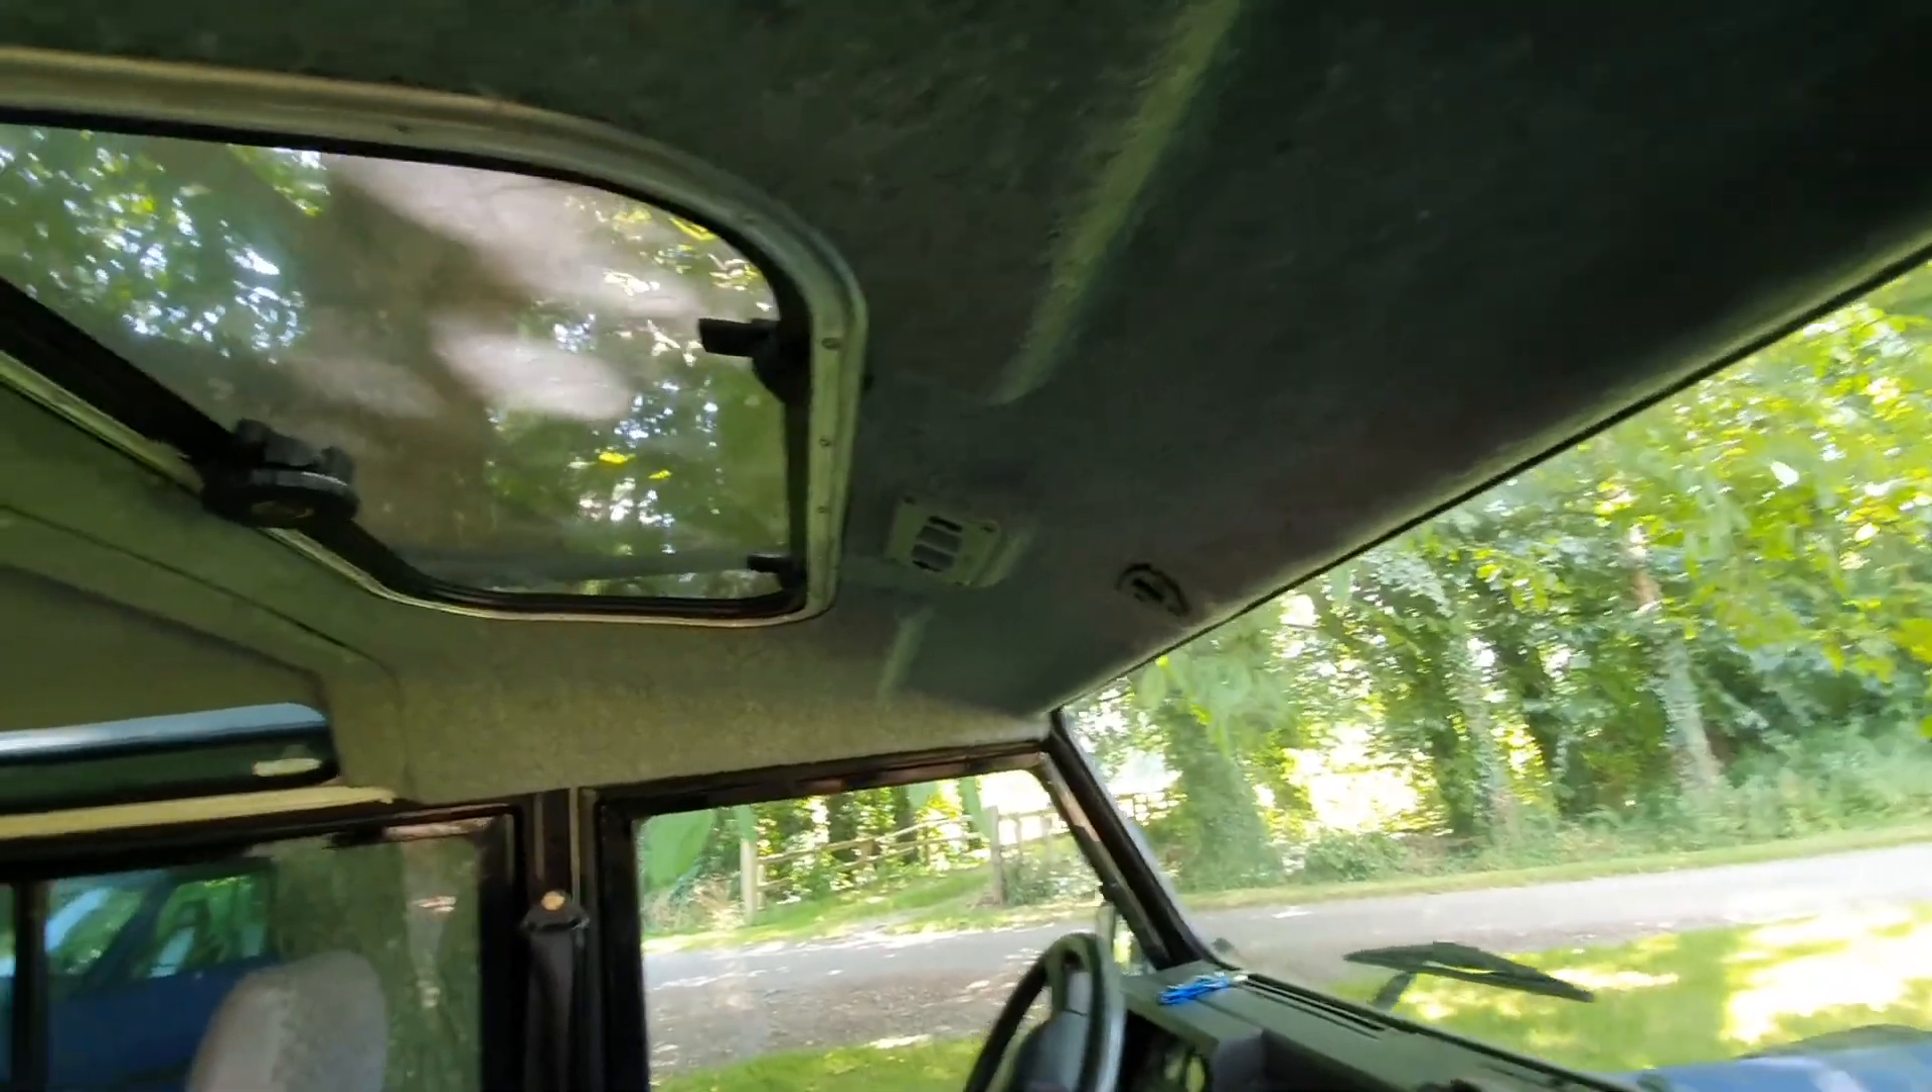Headlining's in now uh we just got to put the seal around the uh sunroof.